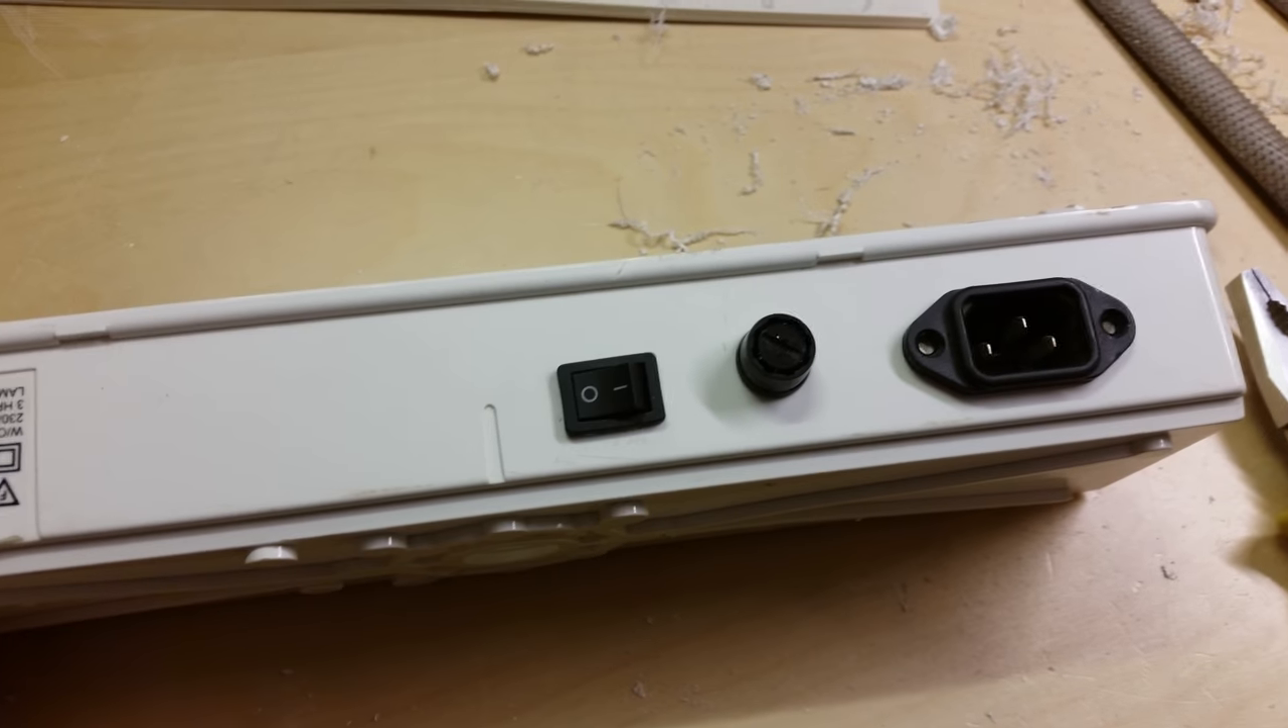Okay, so I've got the switch installed. The fuse holder and the power socket.